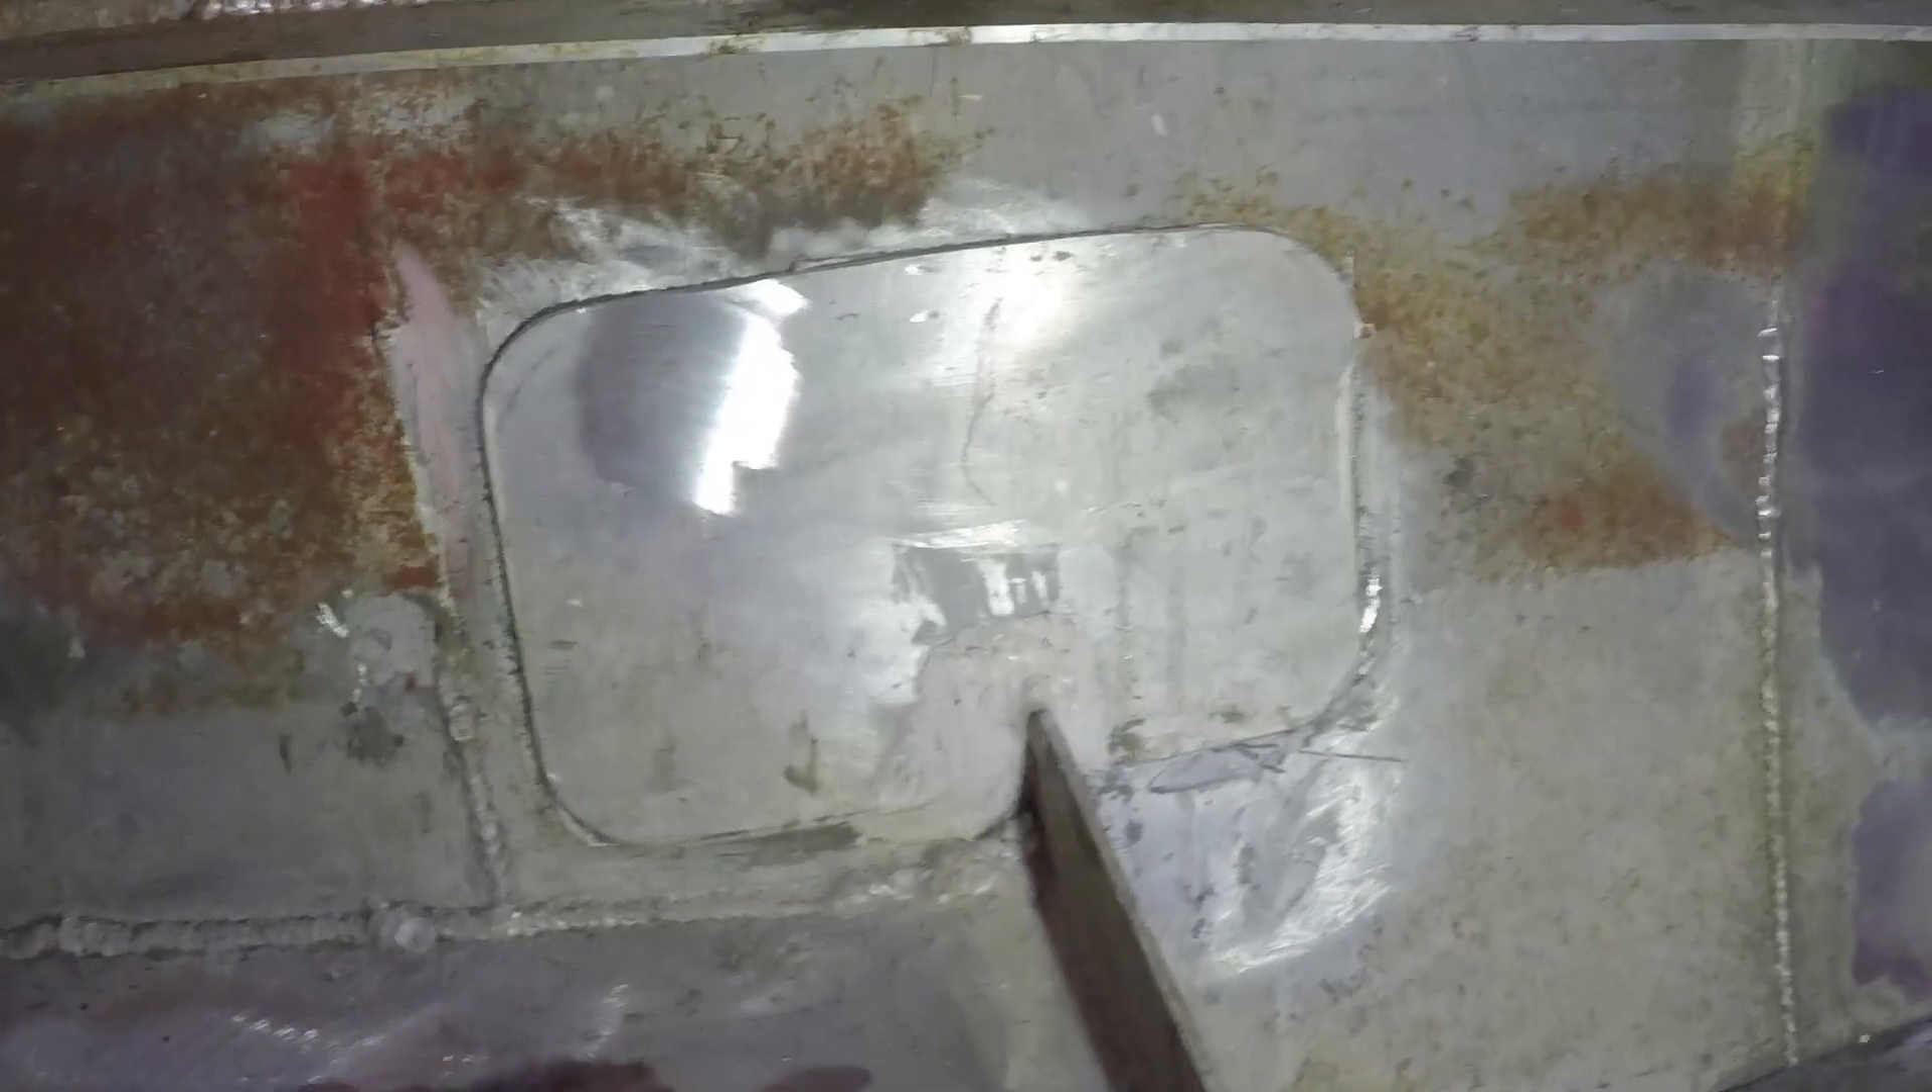Now, as an aside, on this side, you'll see this plate that I've put on. I put that on a year ago.